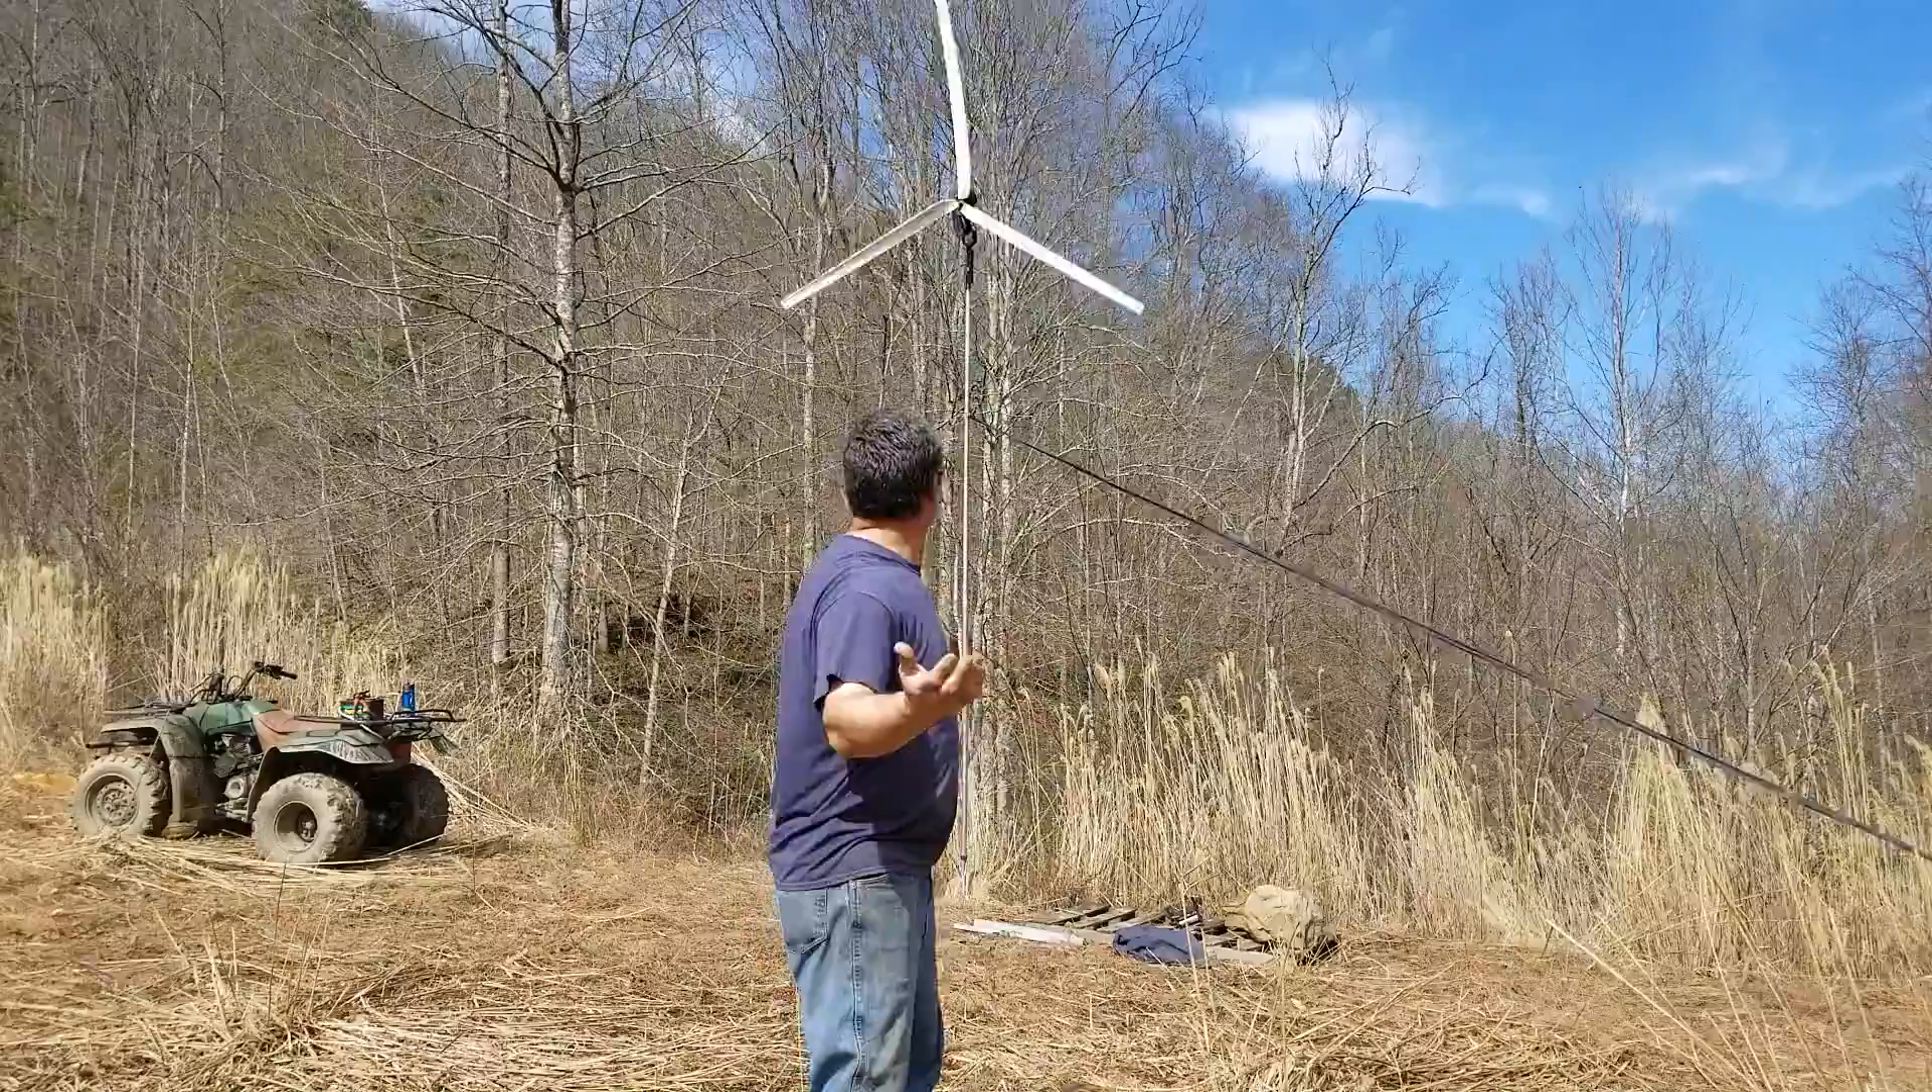I got my windmill put up. It's spinning and doing its thing.